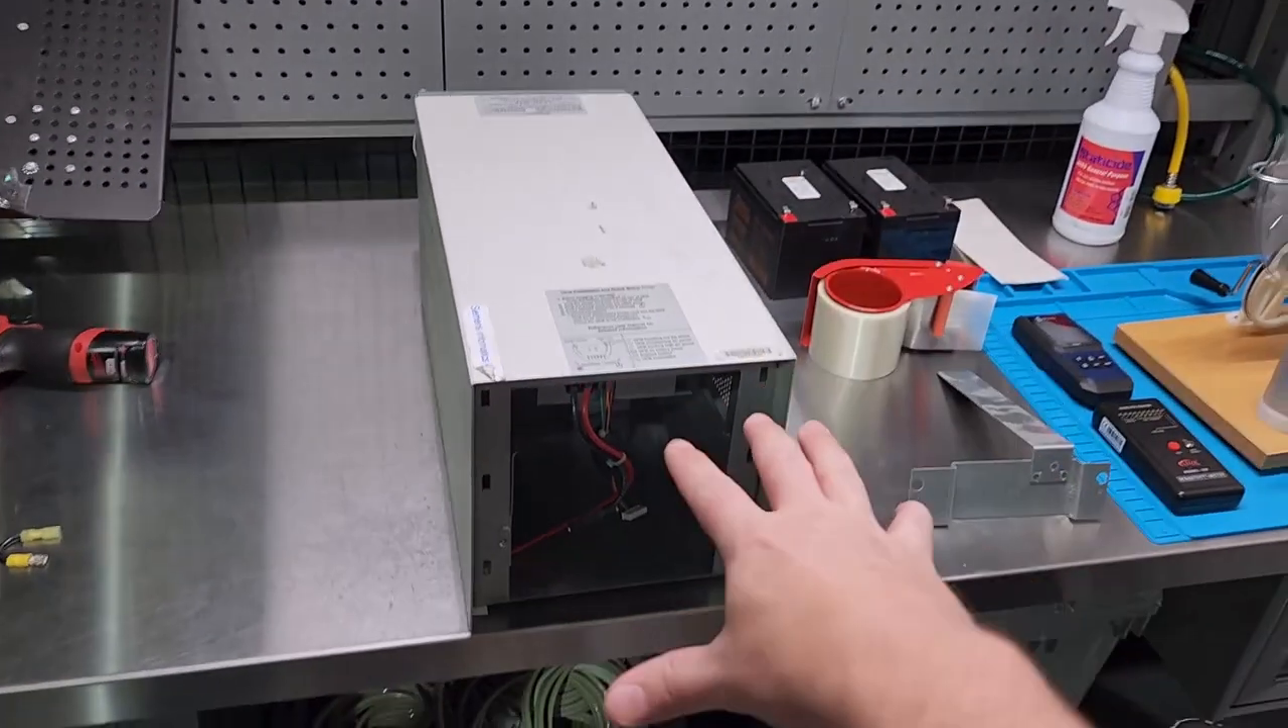So, I already pulled out the batteries.